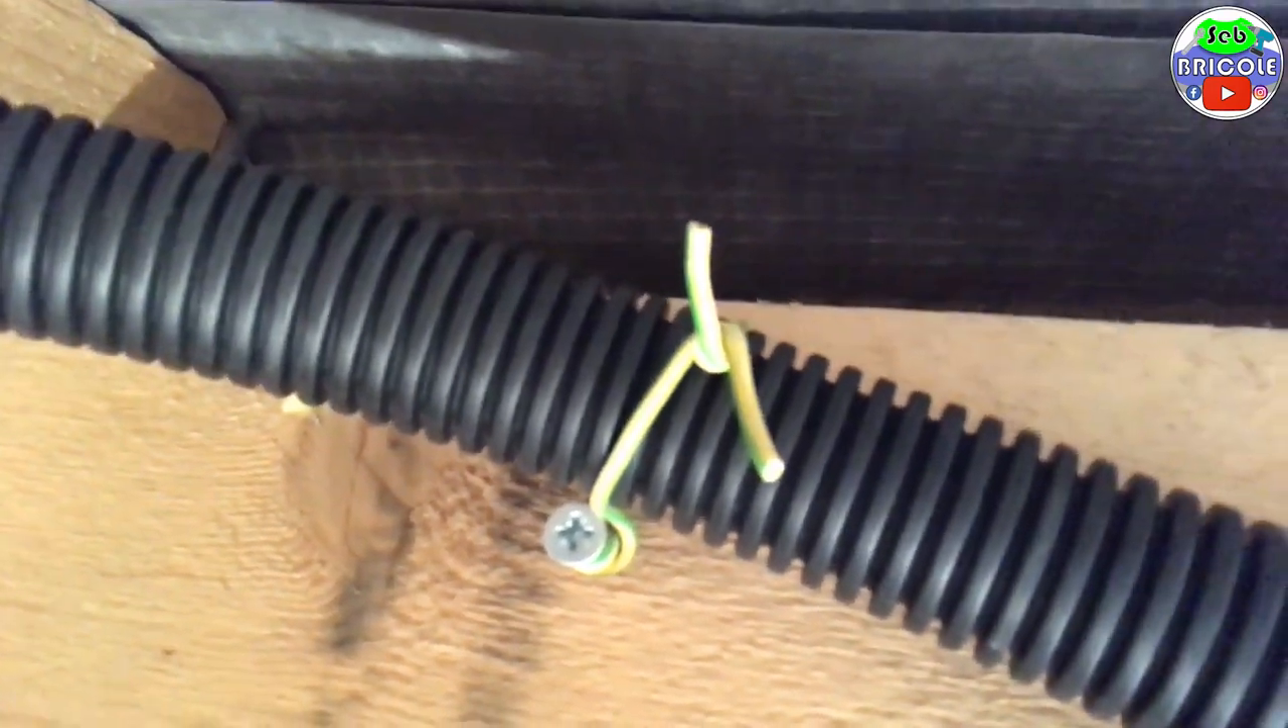J'ai attaché la gaine Ça évite de mettre des colliers.